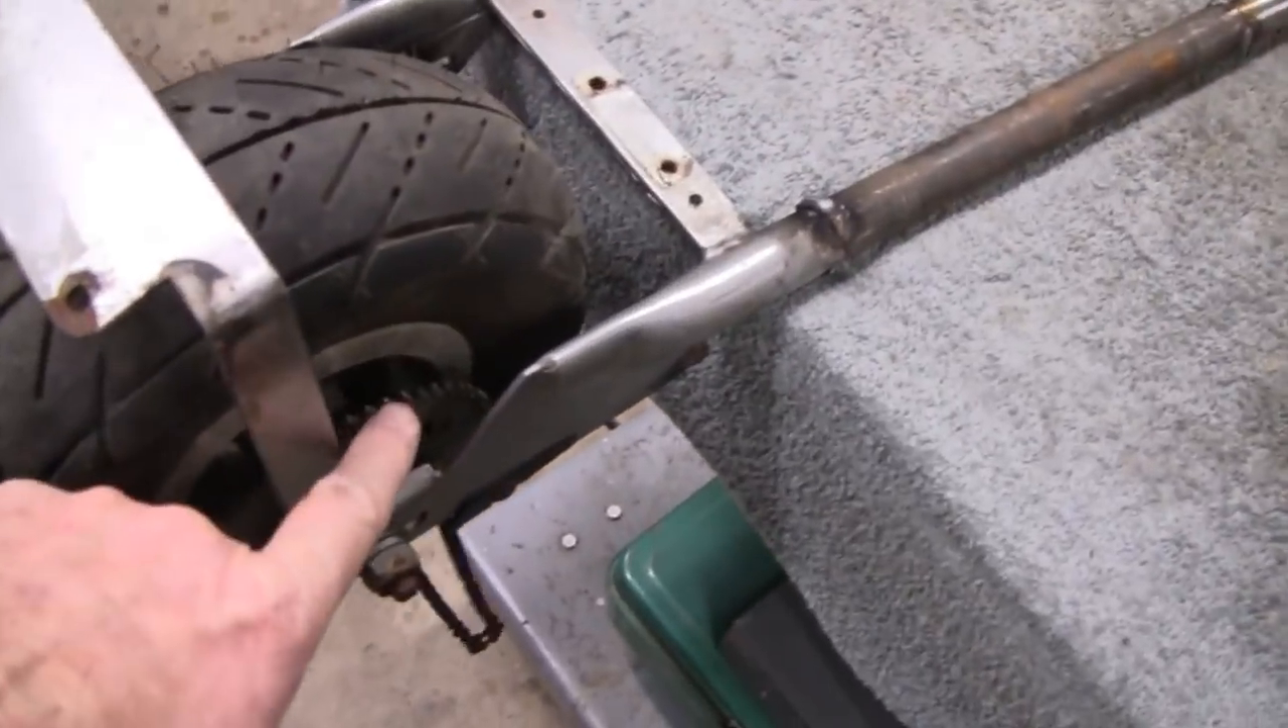We got the back wheel on and the sprockets on the right hand side.